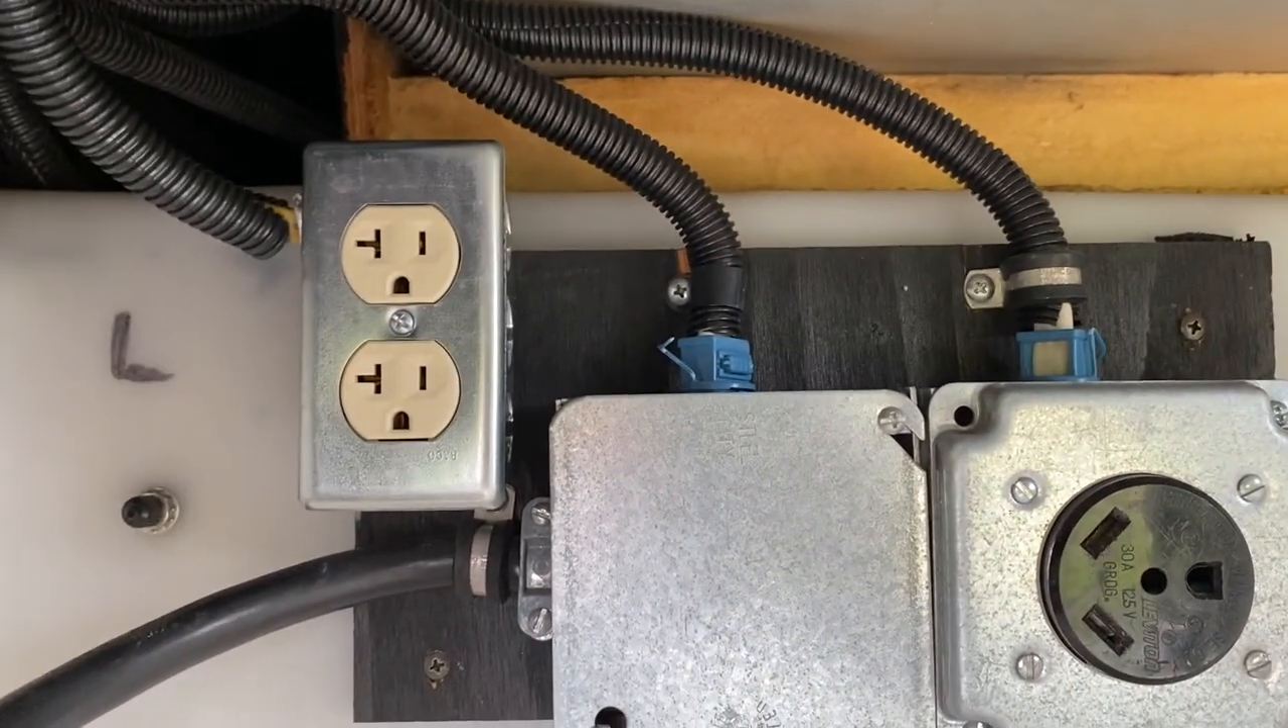There's the final product I've added this box right here with a 20 amp outlet on it.